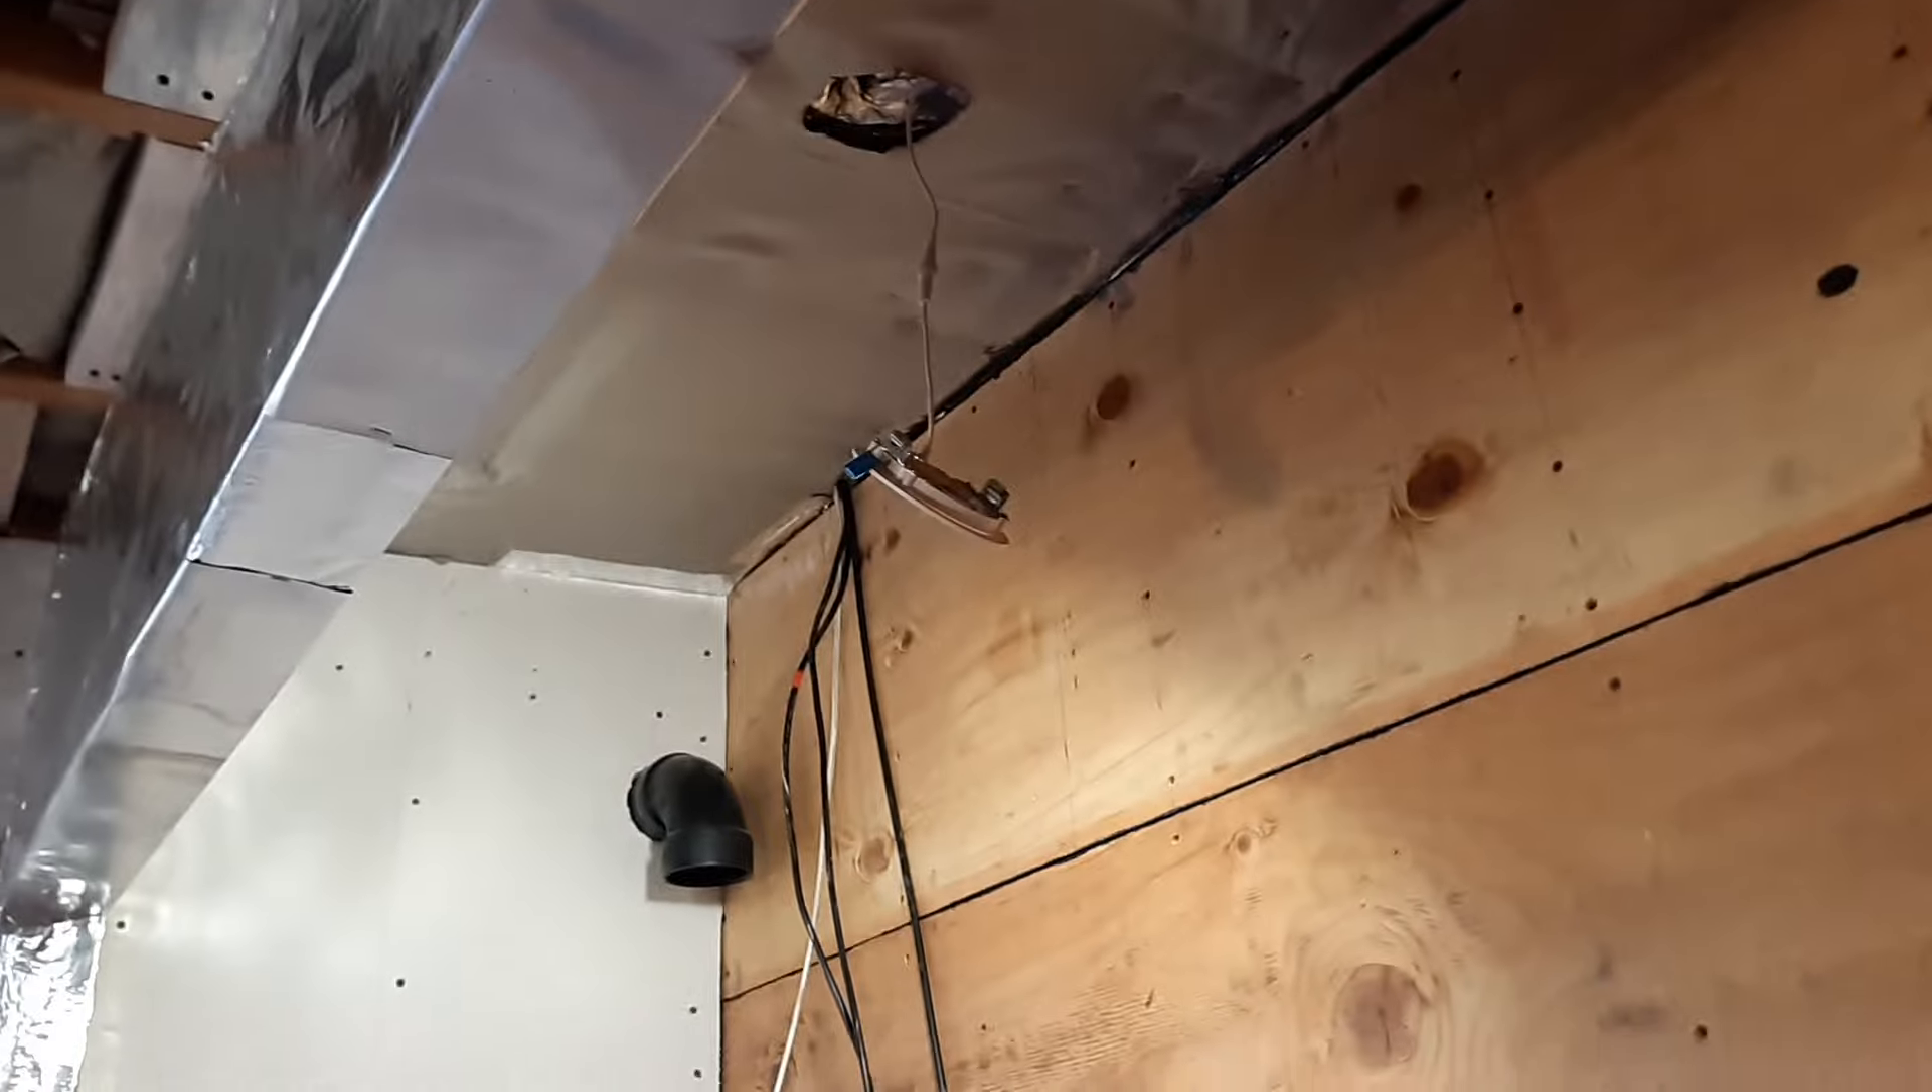You can see the light will be up in the ceiling. It's just hanging down for now because we've got to put the drywall up.